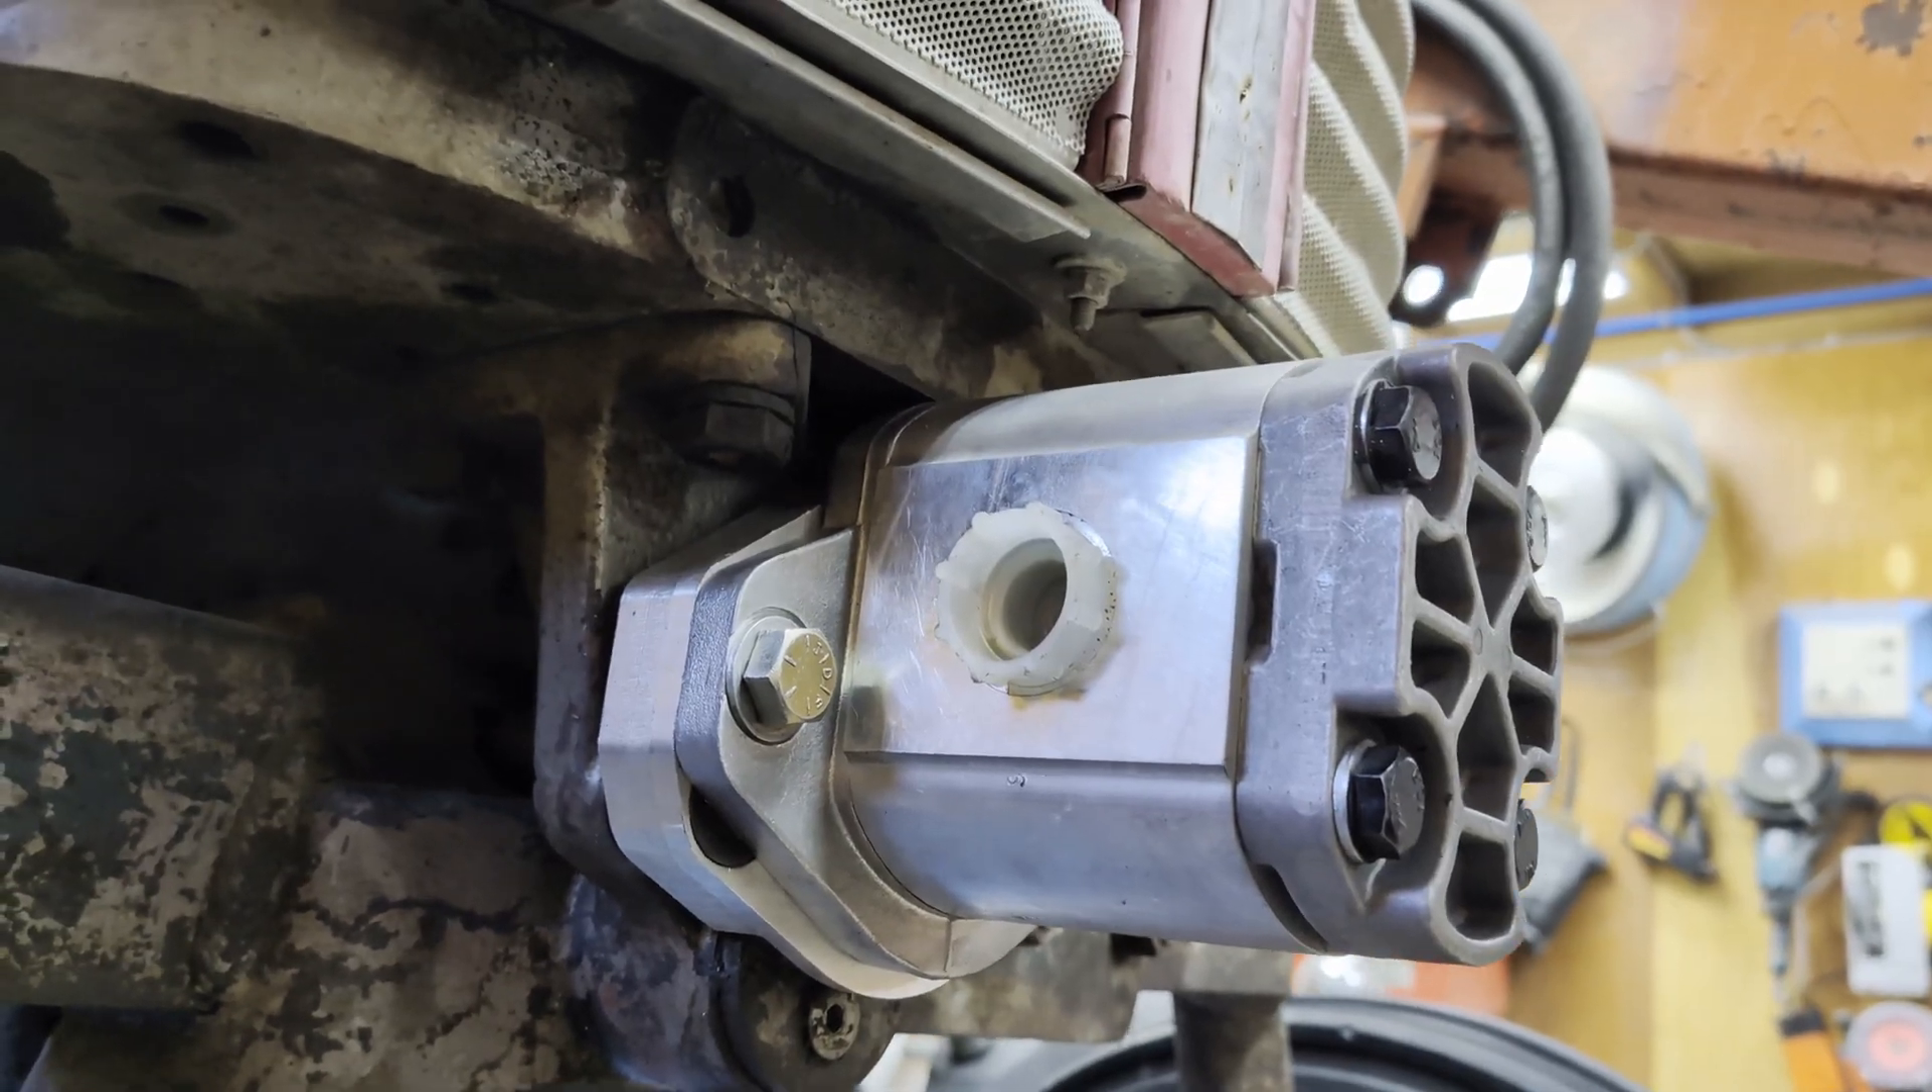And then there's the pump bolted to the adapter.